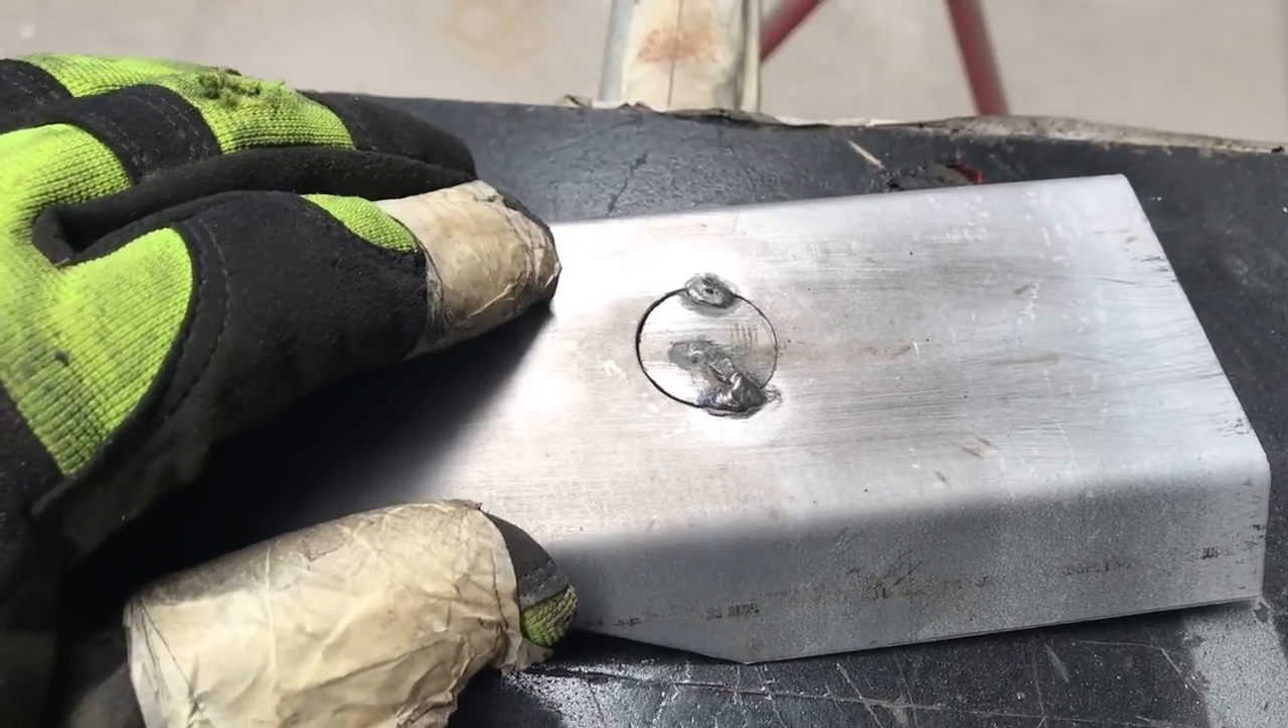So I've done the two tacks opposite each other.